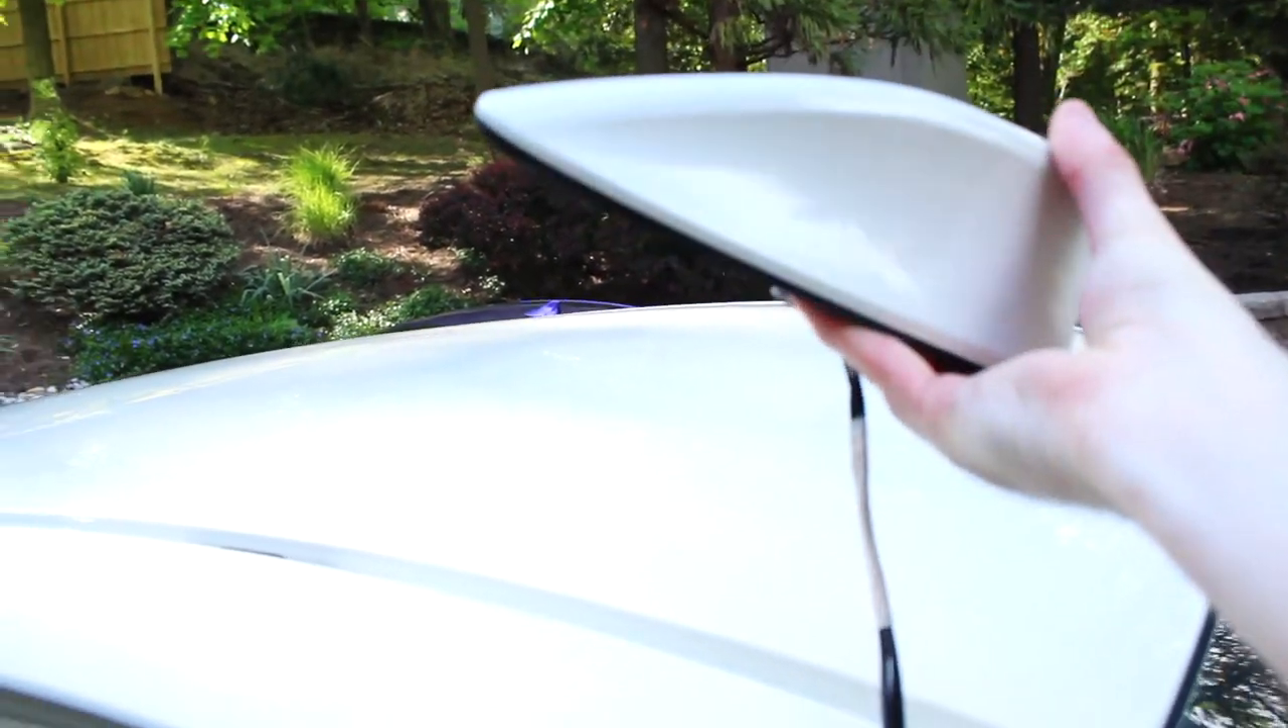I just got the shark fin off antenna.